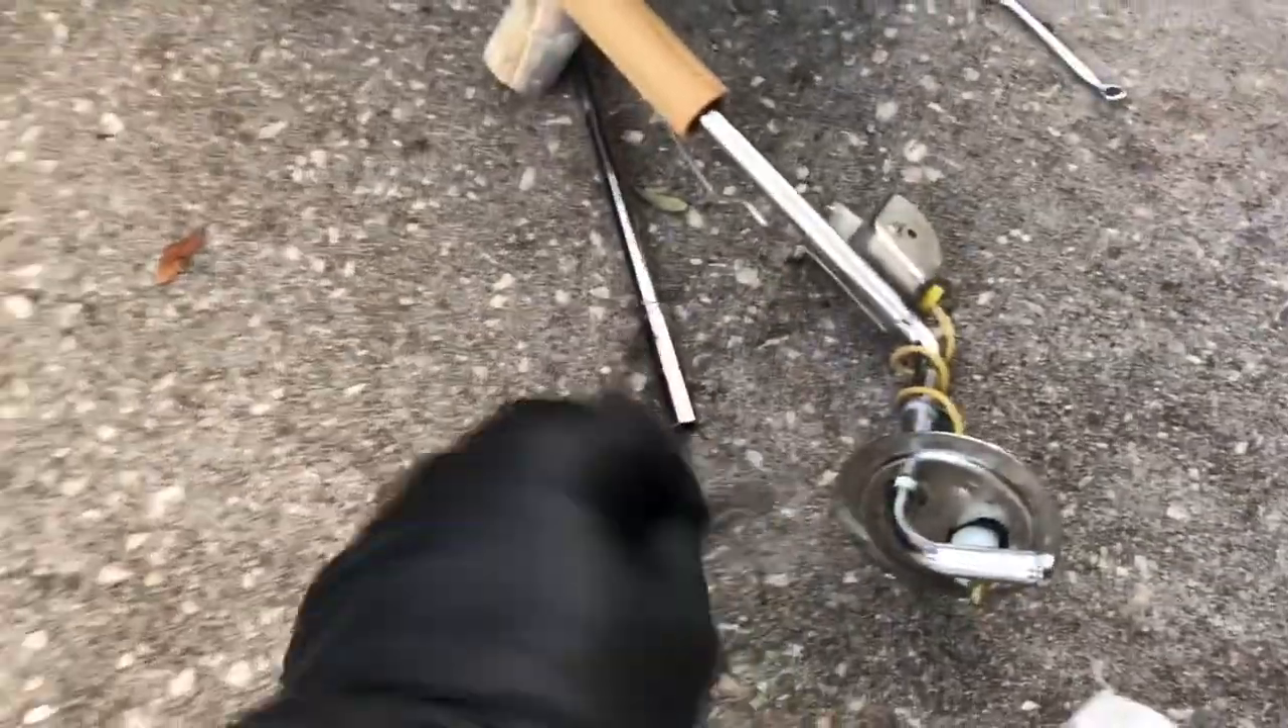All right there's the old sending unit out.